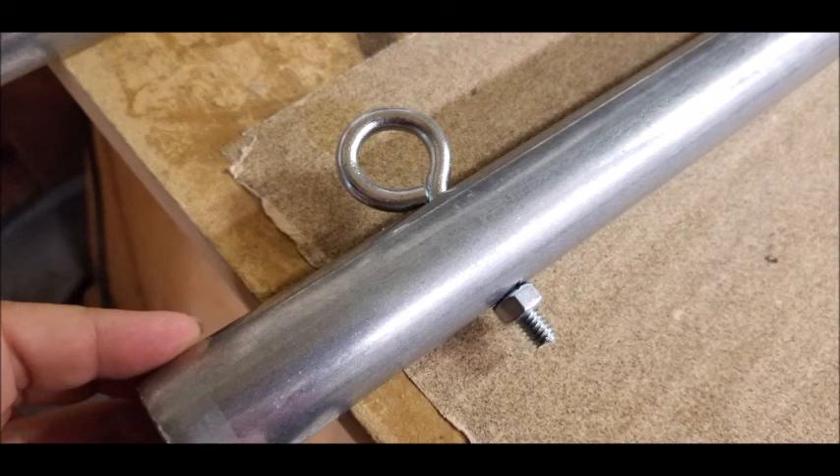But as you can see, that bolt sticks out a little.